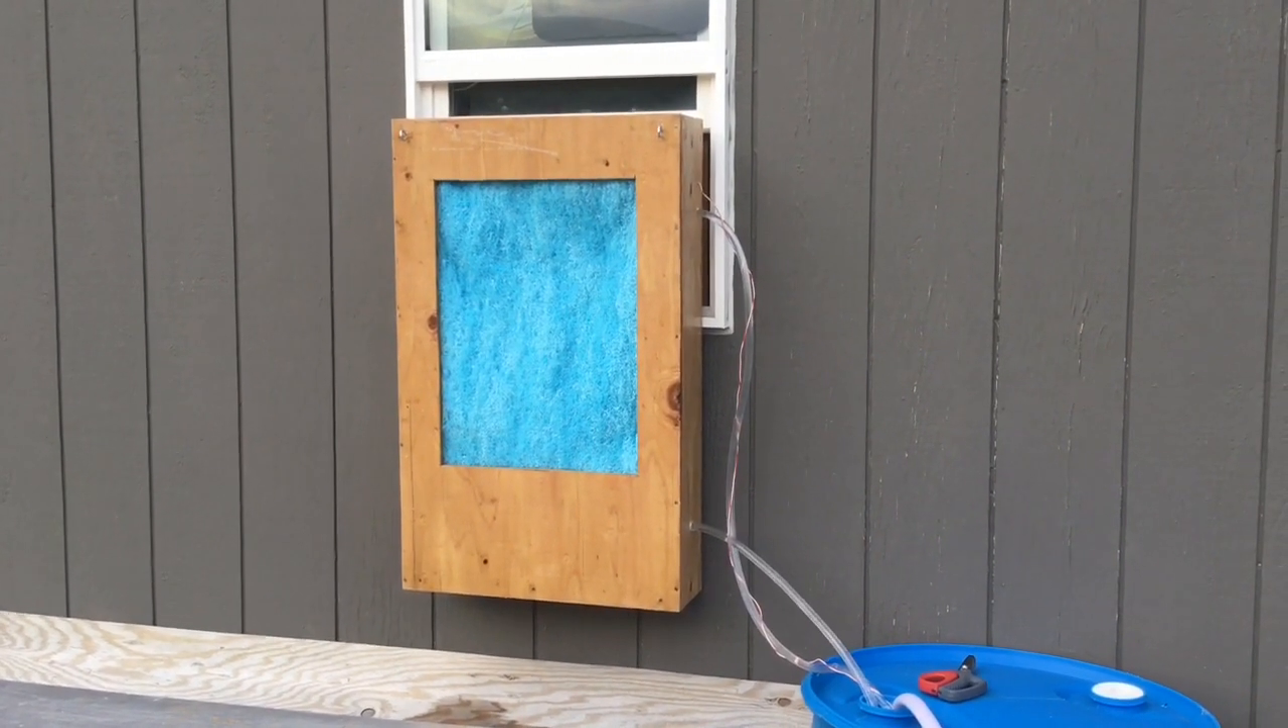So here's the outside view with the cooler pads installed.